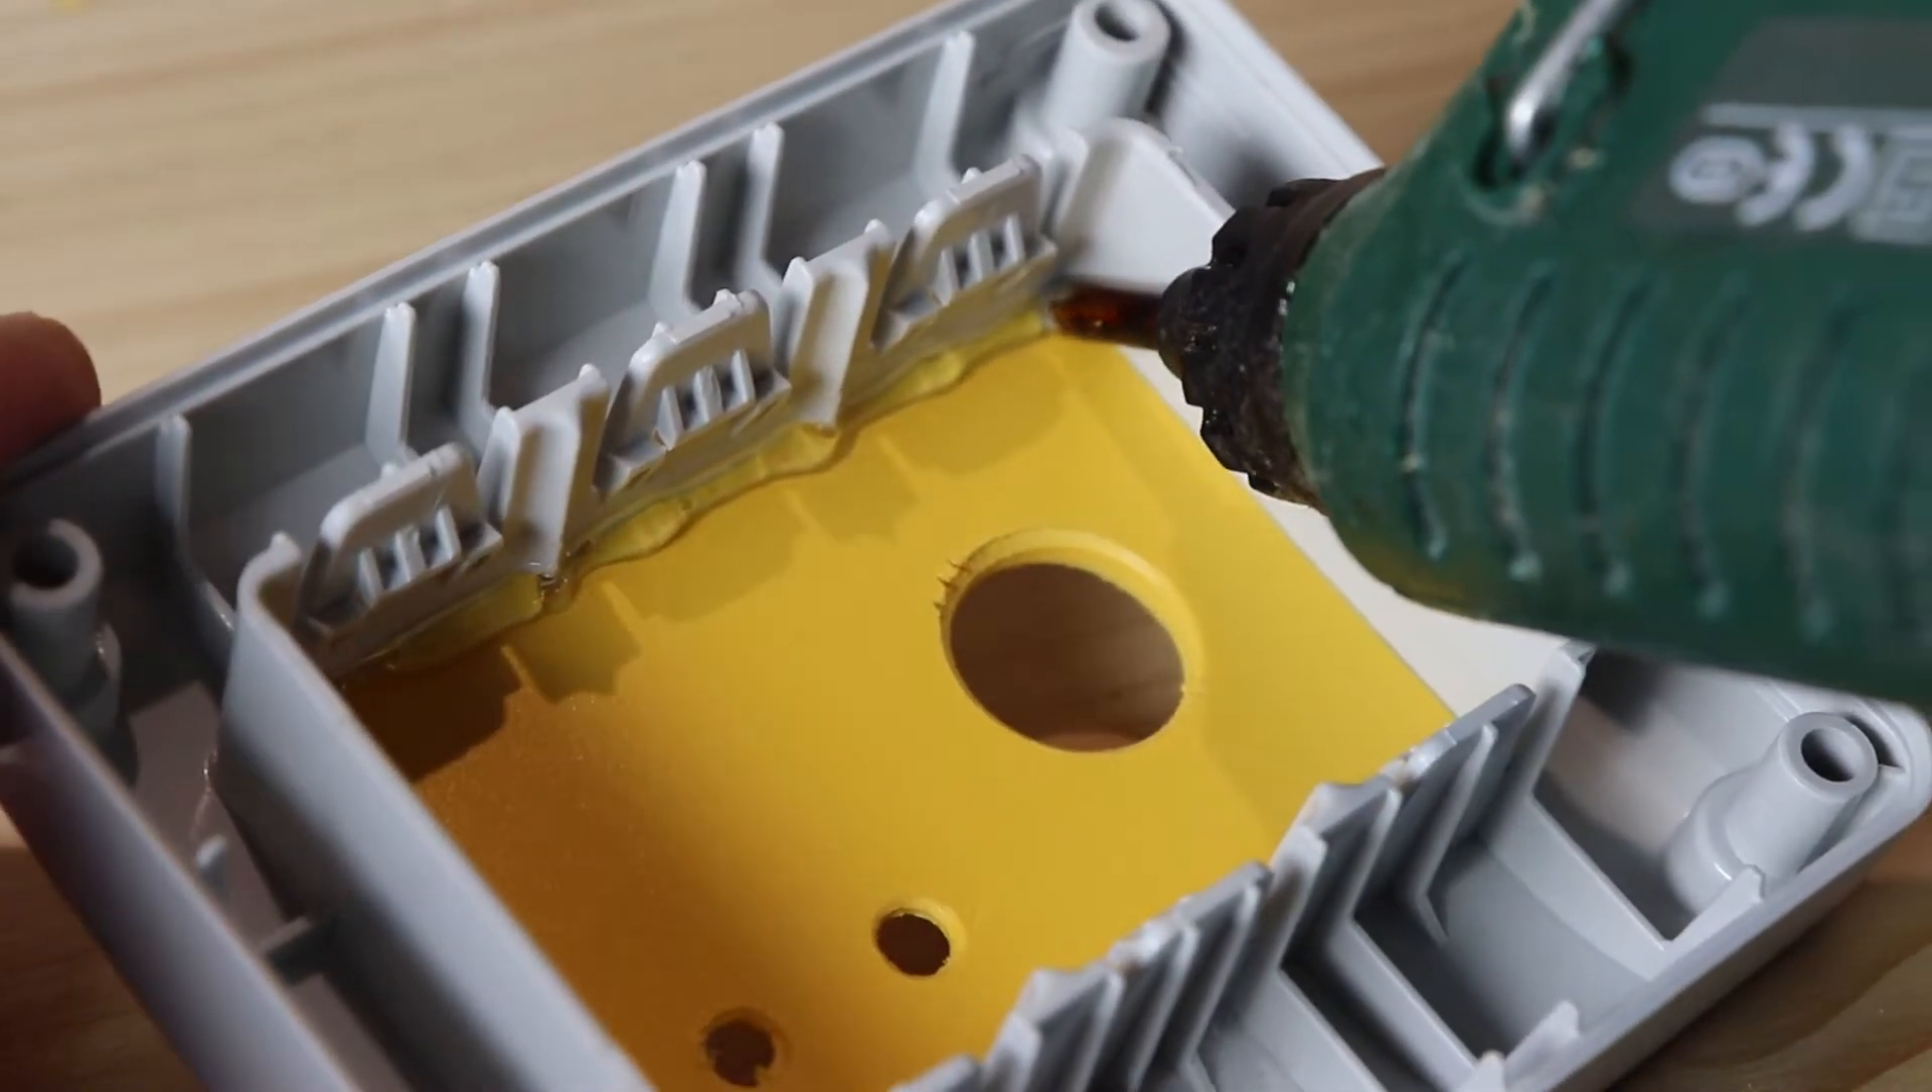Ho infilato questo pannellino nel coperchio della scatoletta e l'ho fissato con qualche goccia di colla a caldo.